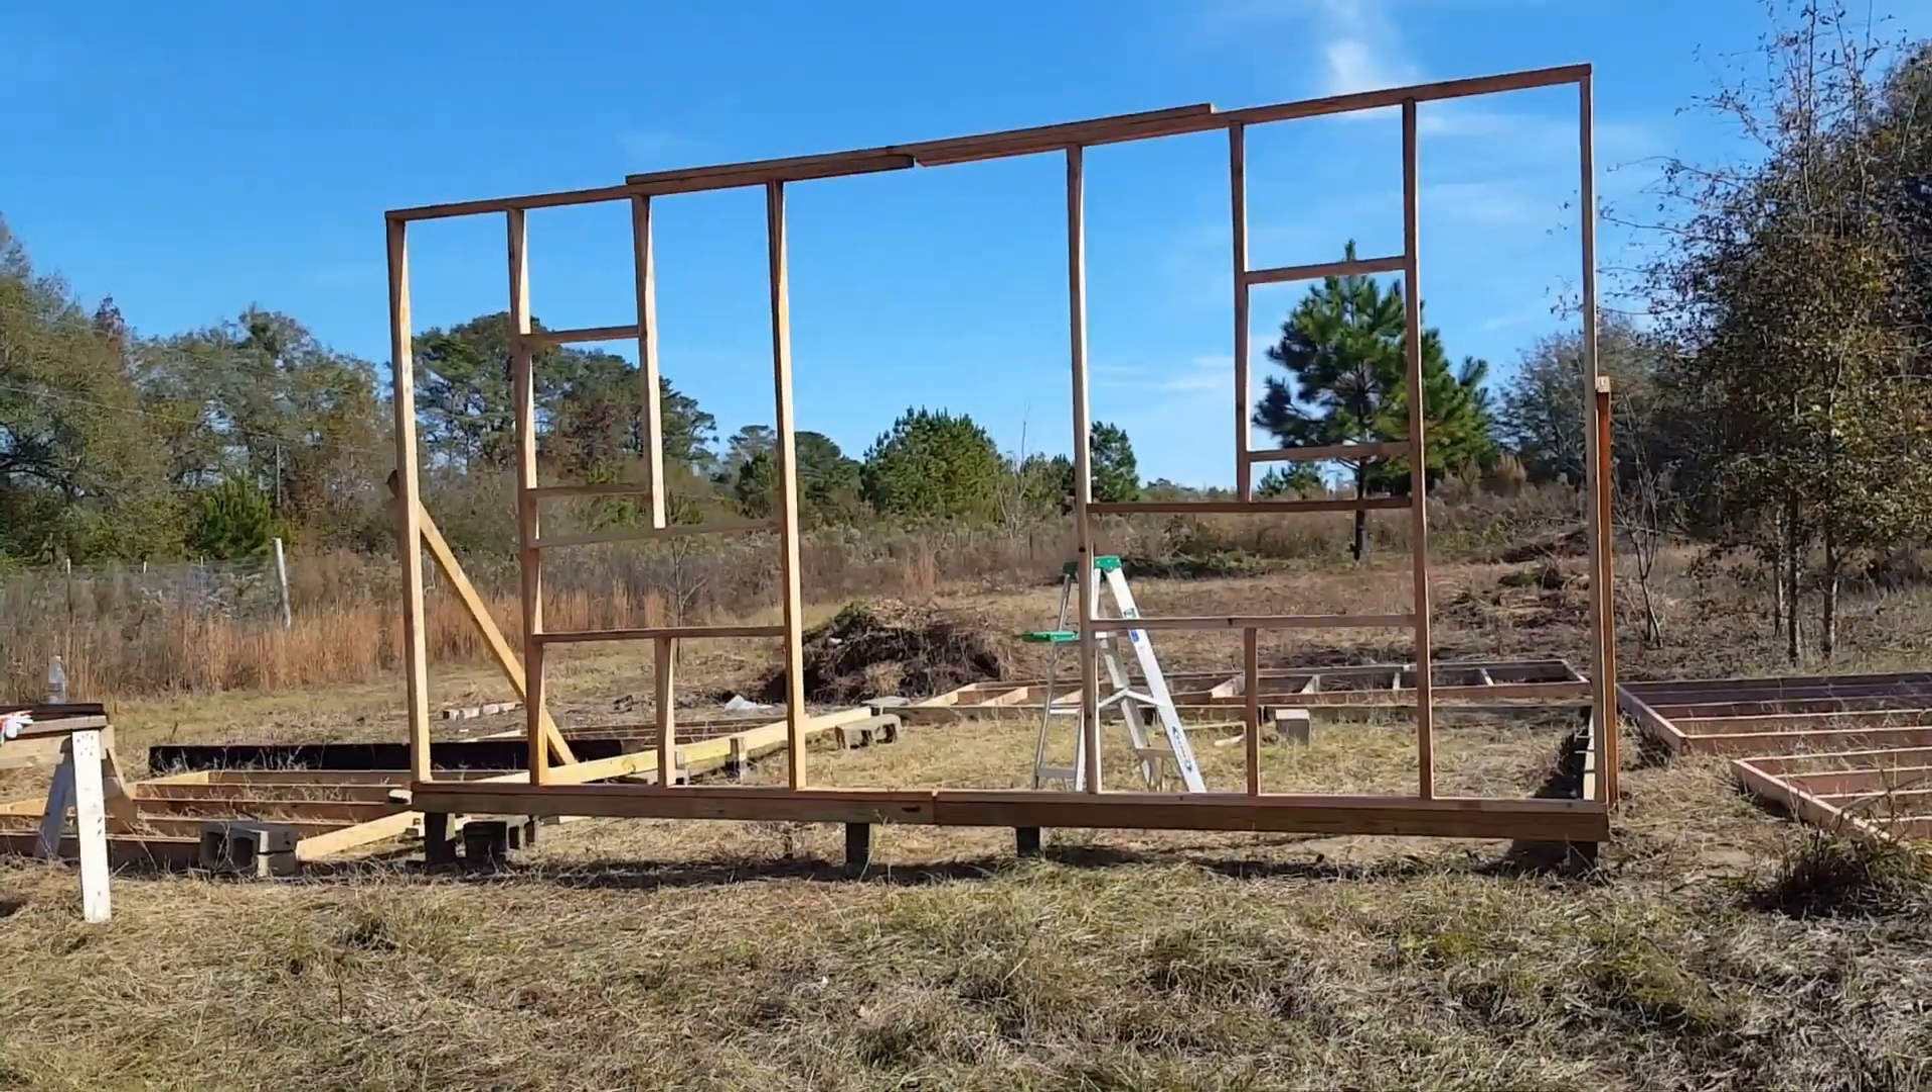We got to make some adjustments but we got the first wall up.